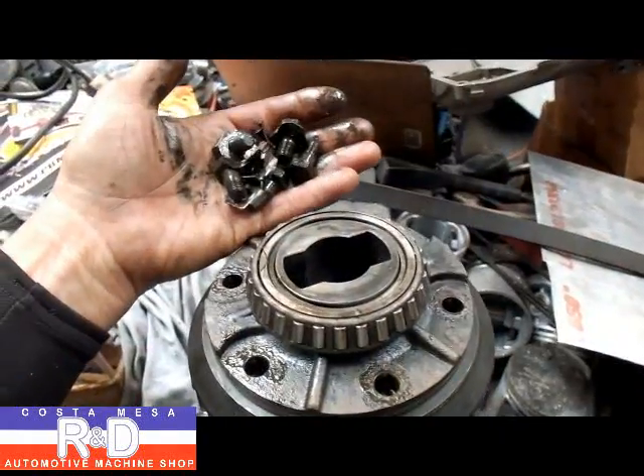All right well we've got all the bolts and locks out so now we're going to go ahead and pry this thing apart.